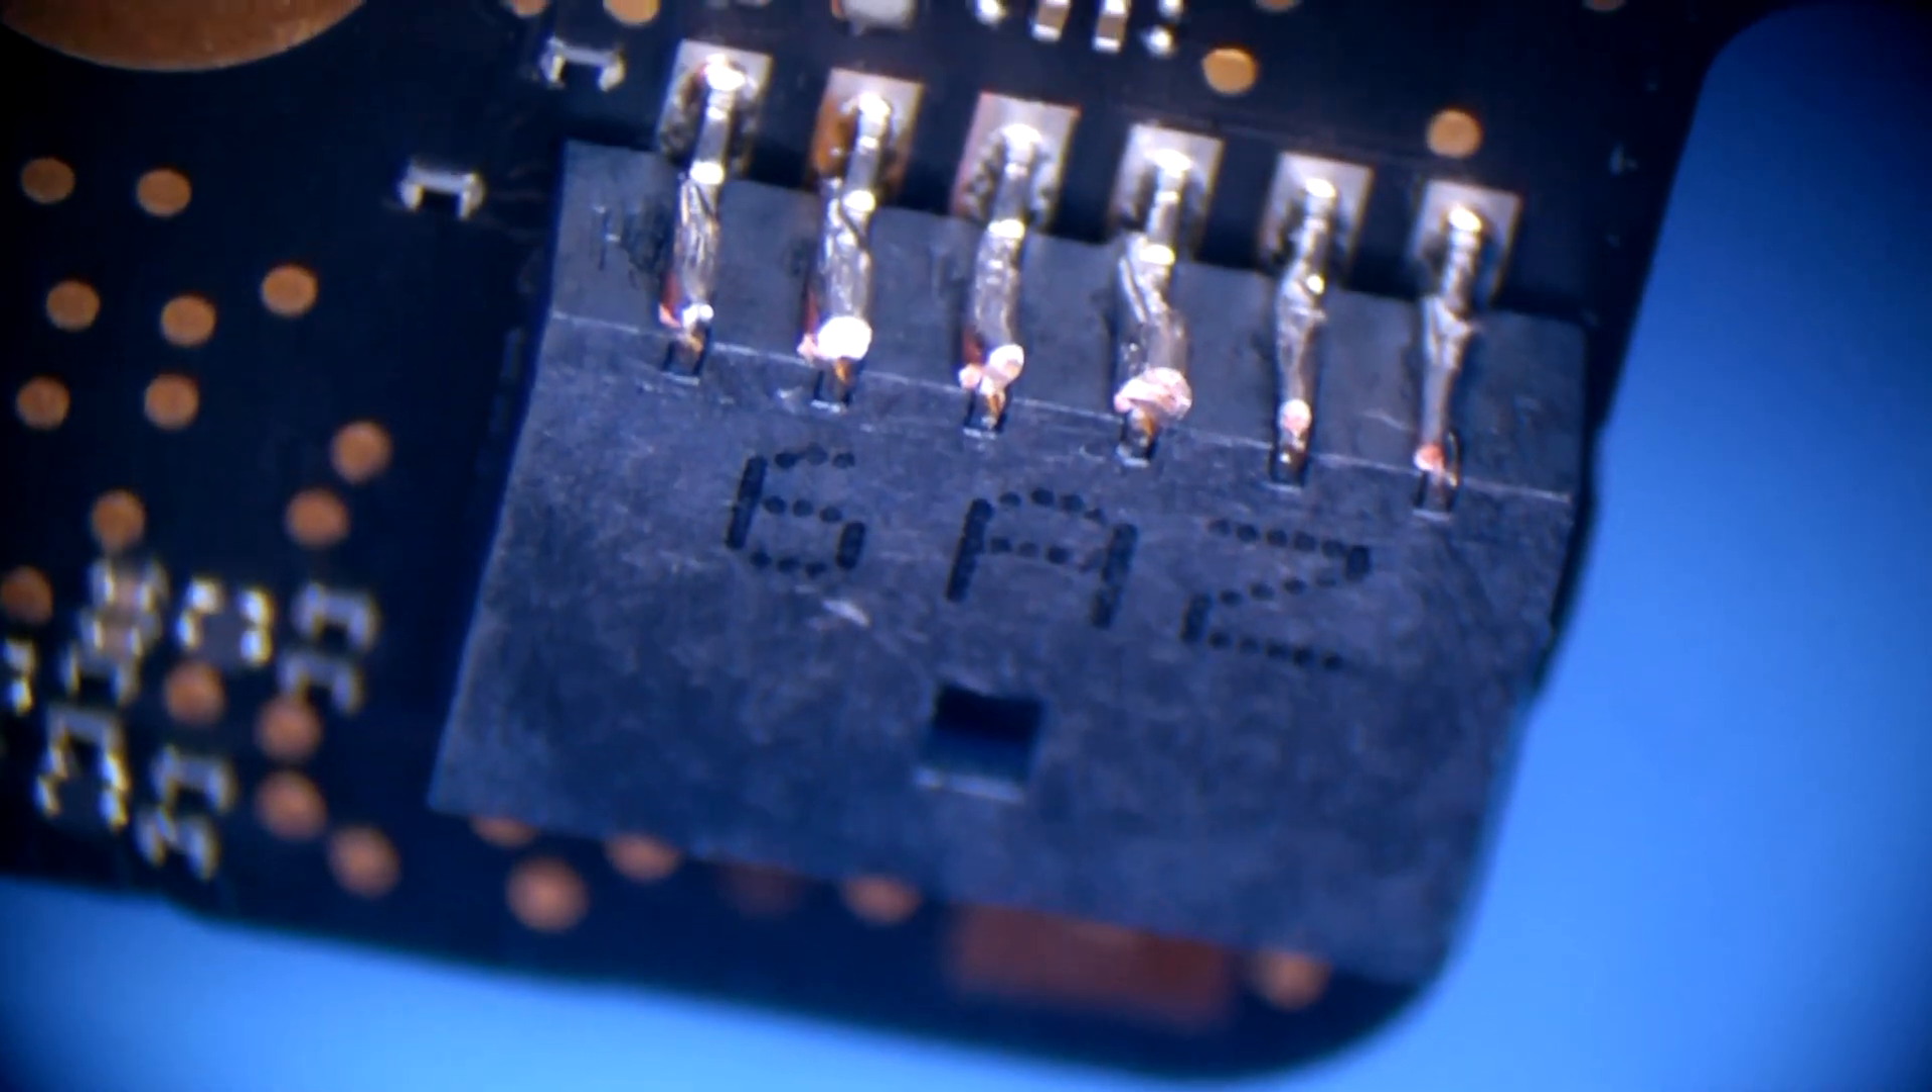I just reinforced these pins with thick wire soldered some thick wire on on on top as you can see.